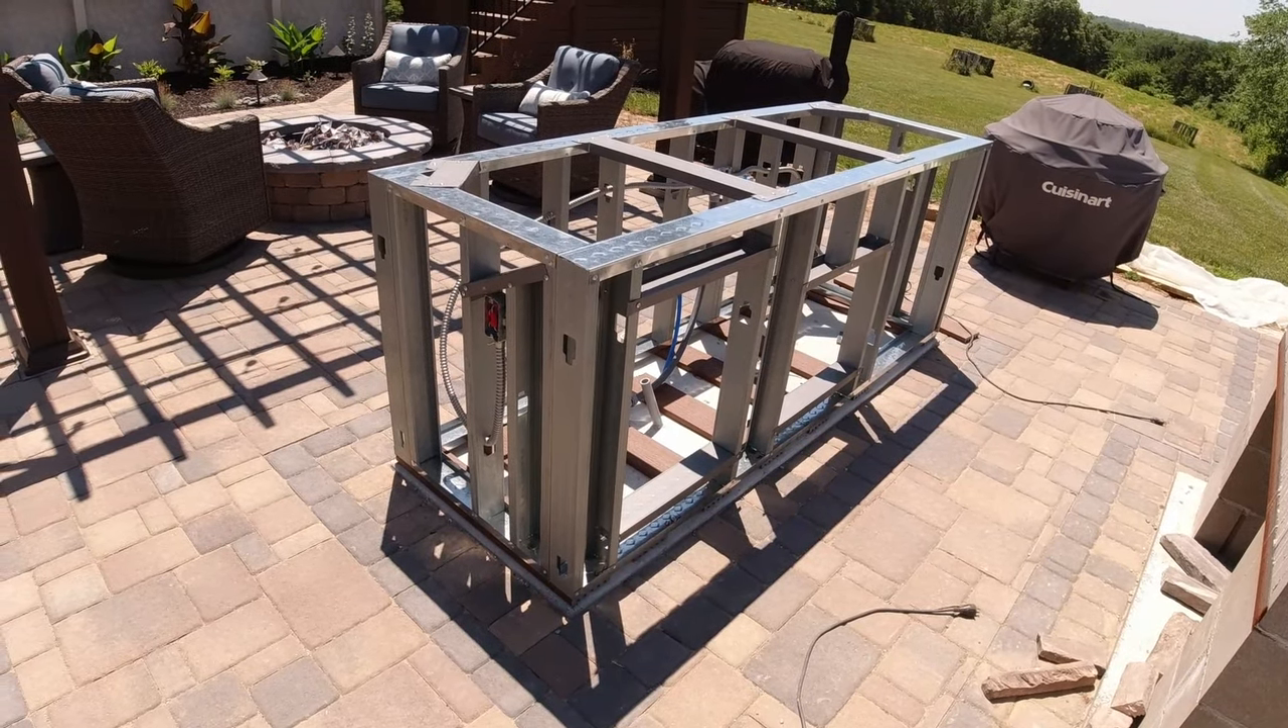So here is the completed island ready for plumbing and then for some cement board.